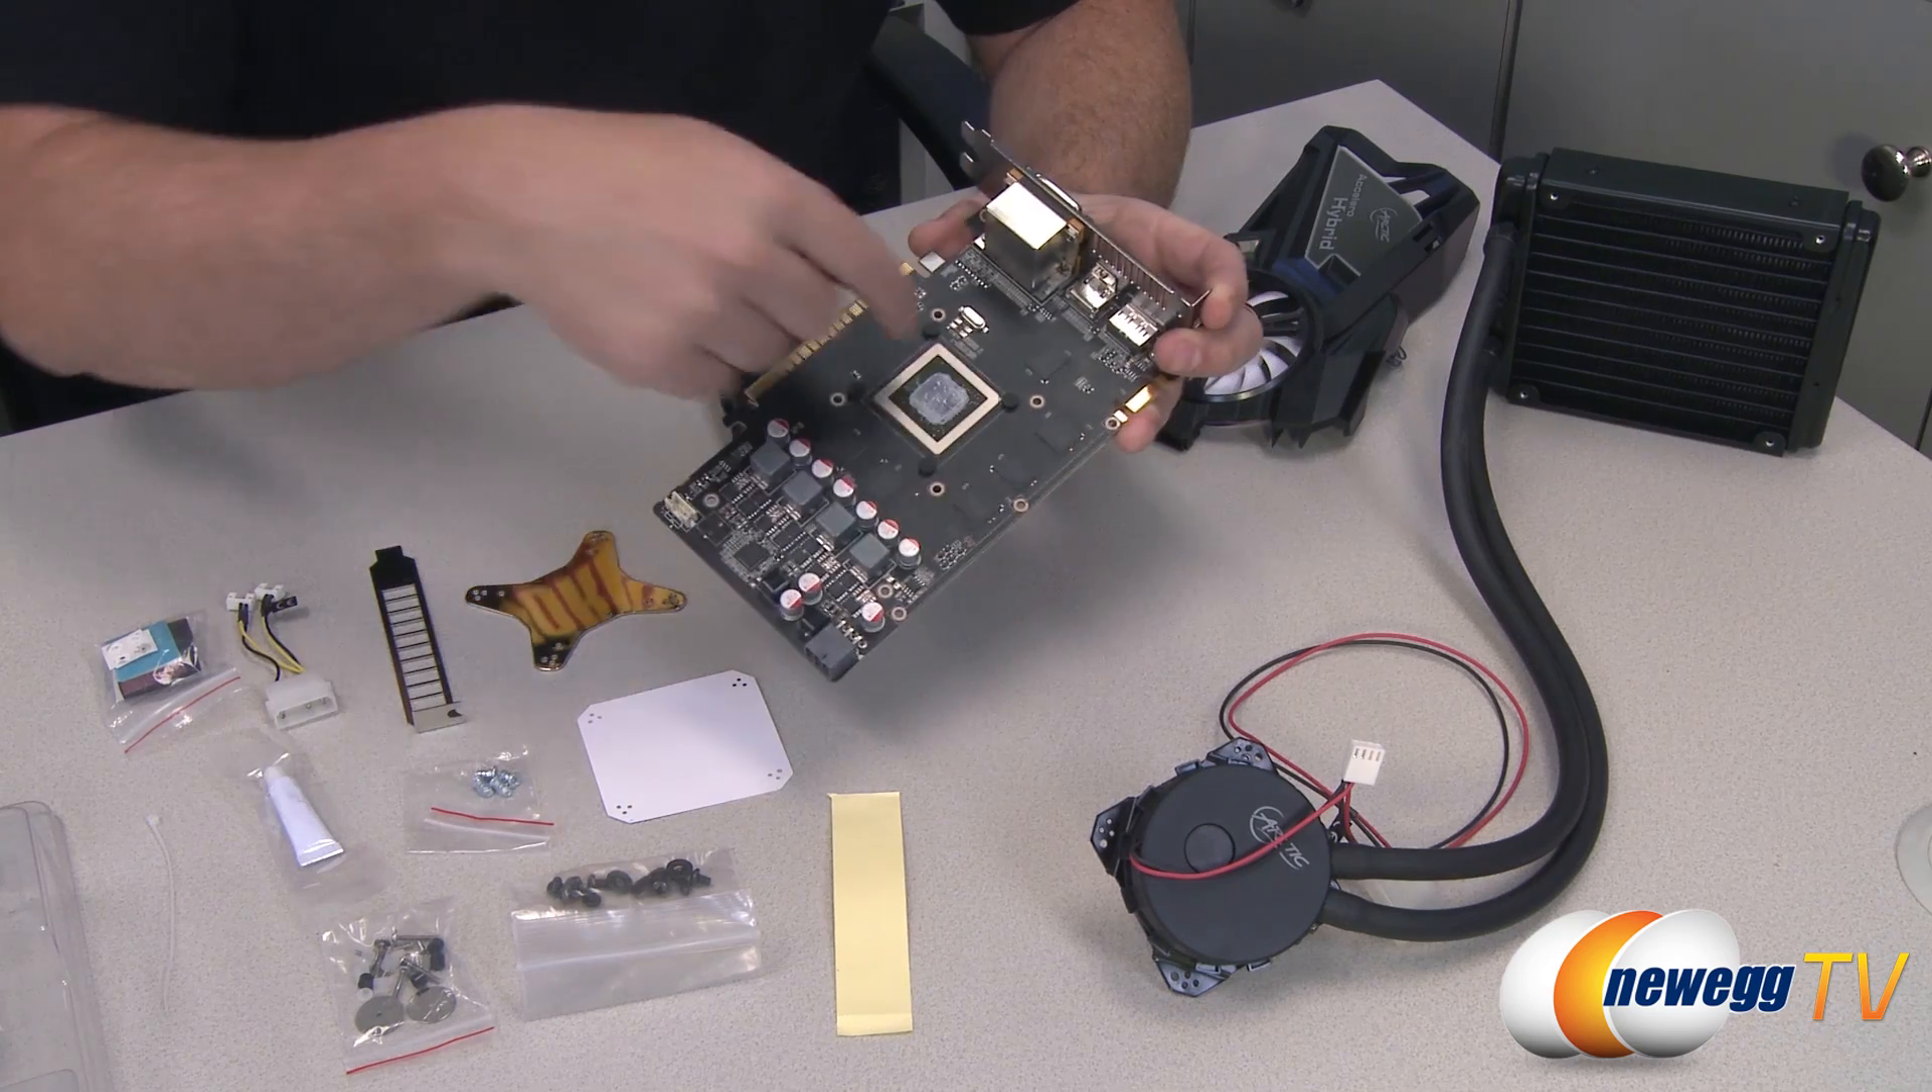So as you can see I've removed the stock cooling solution.